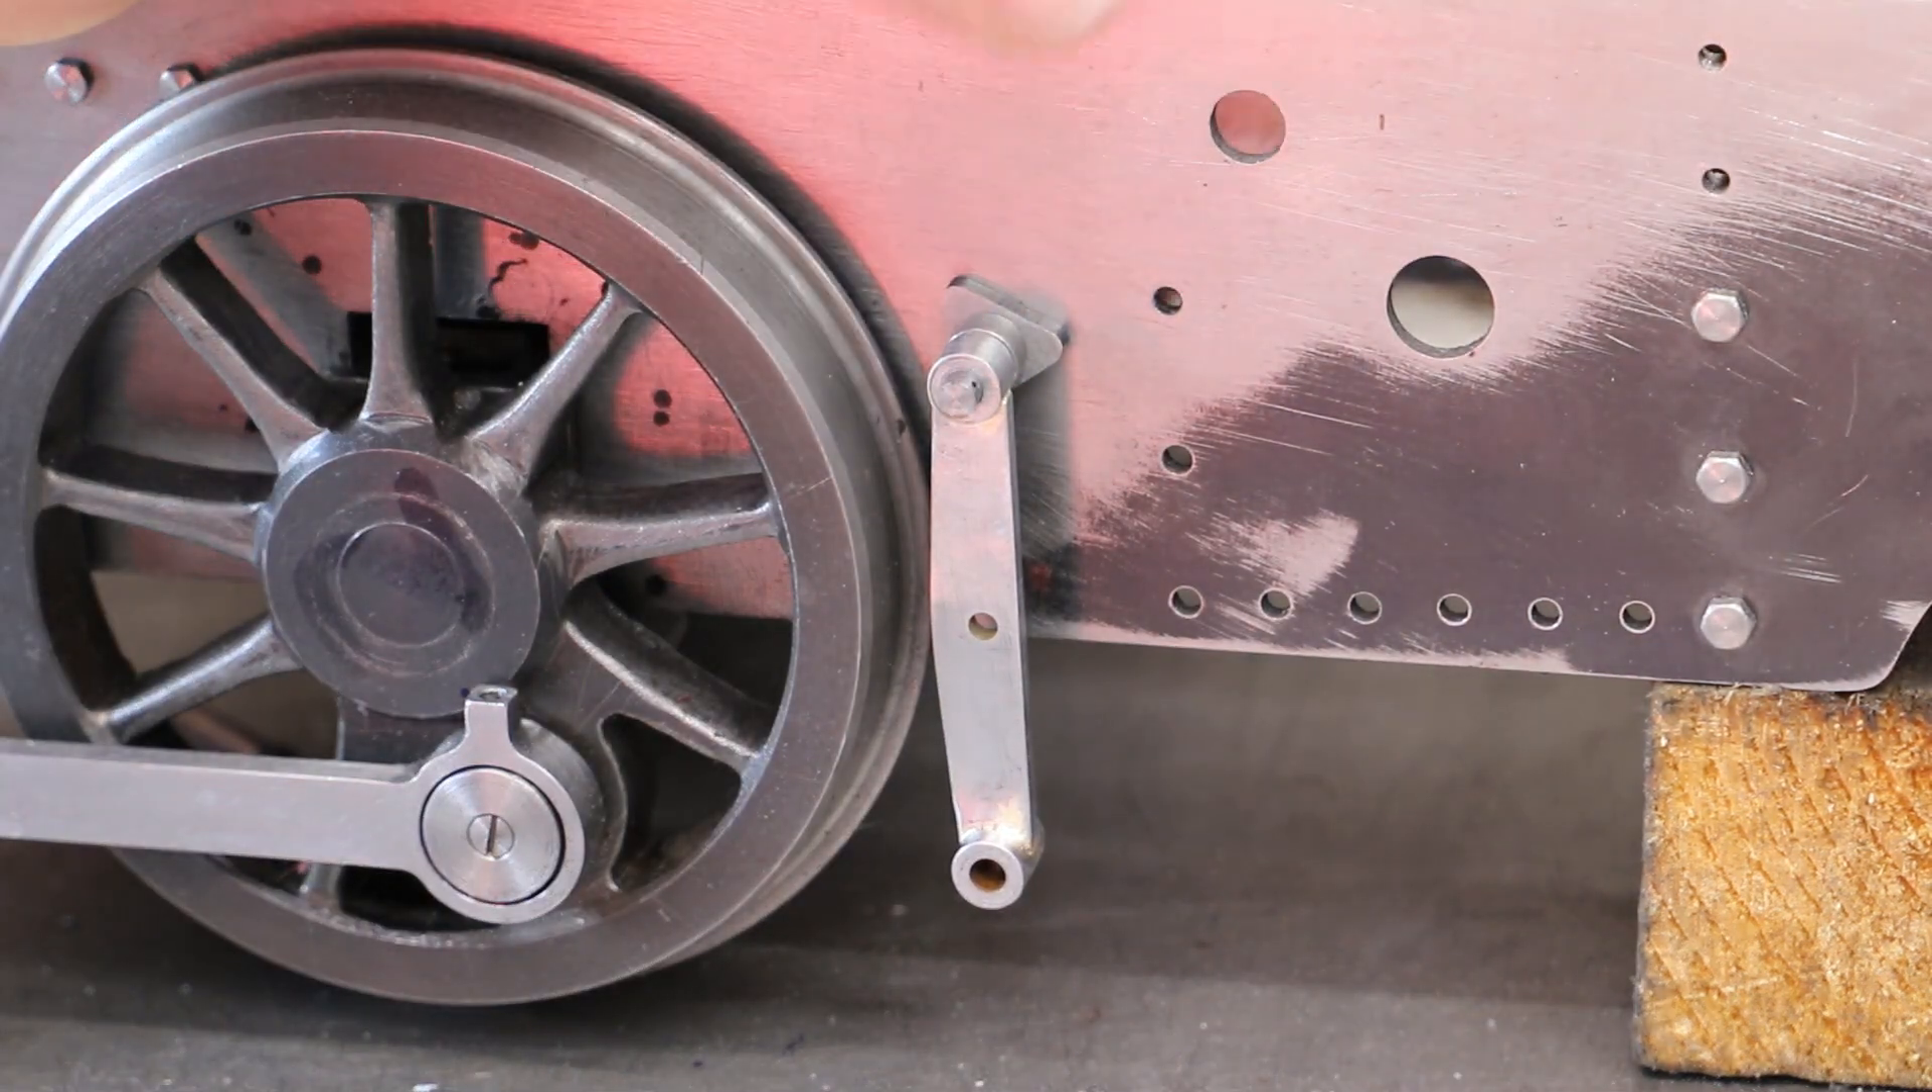Here's one of the hanger brackets and the hanger itself fits just like that.